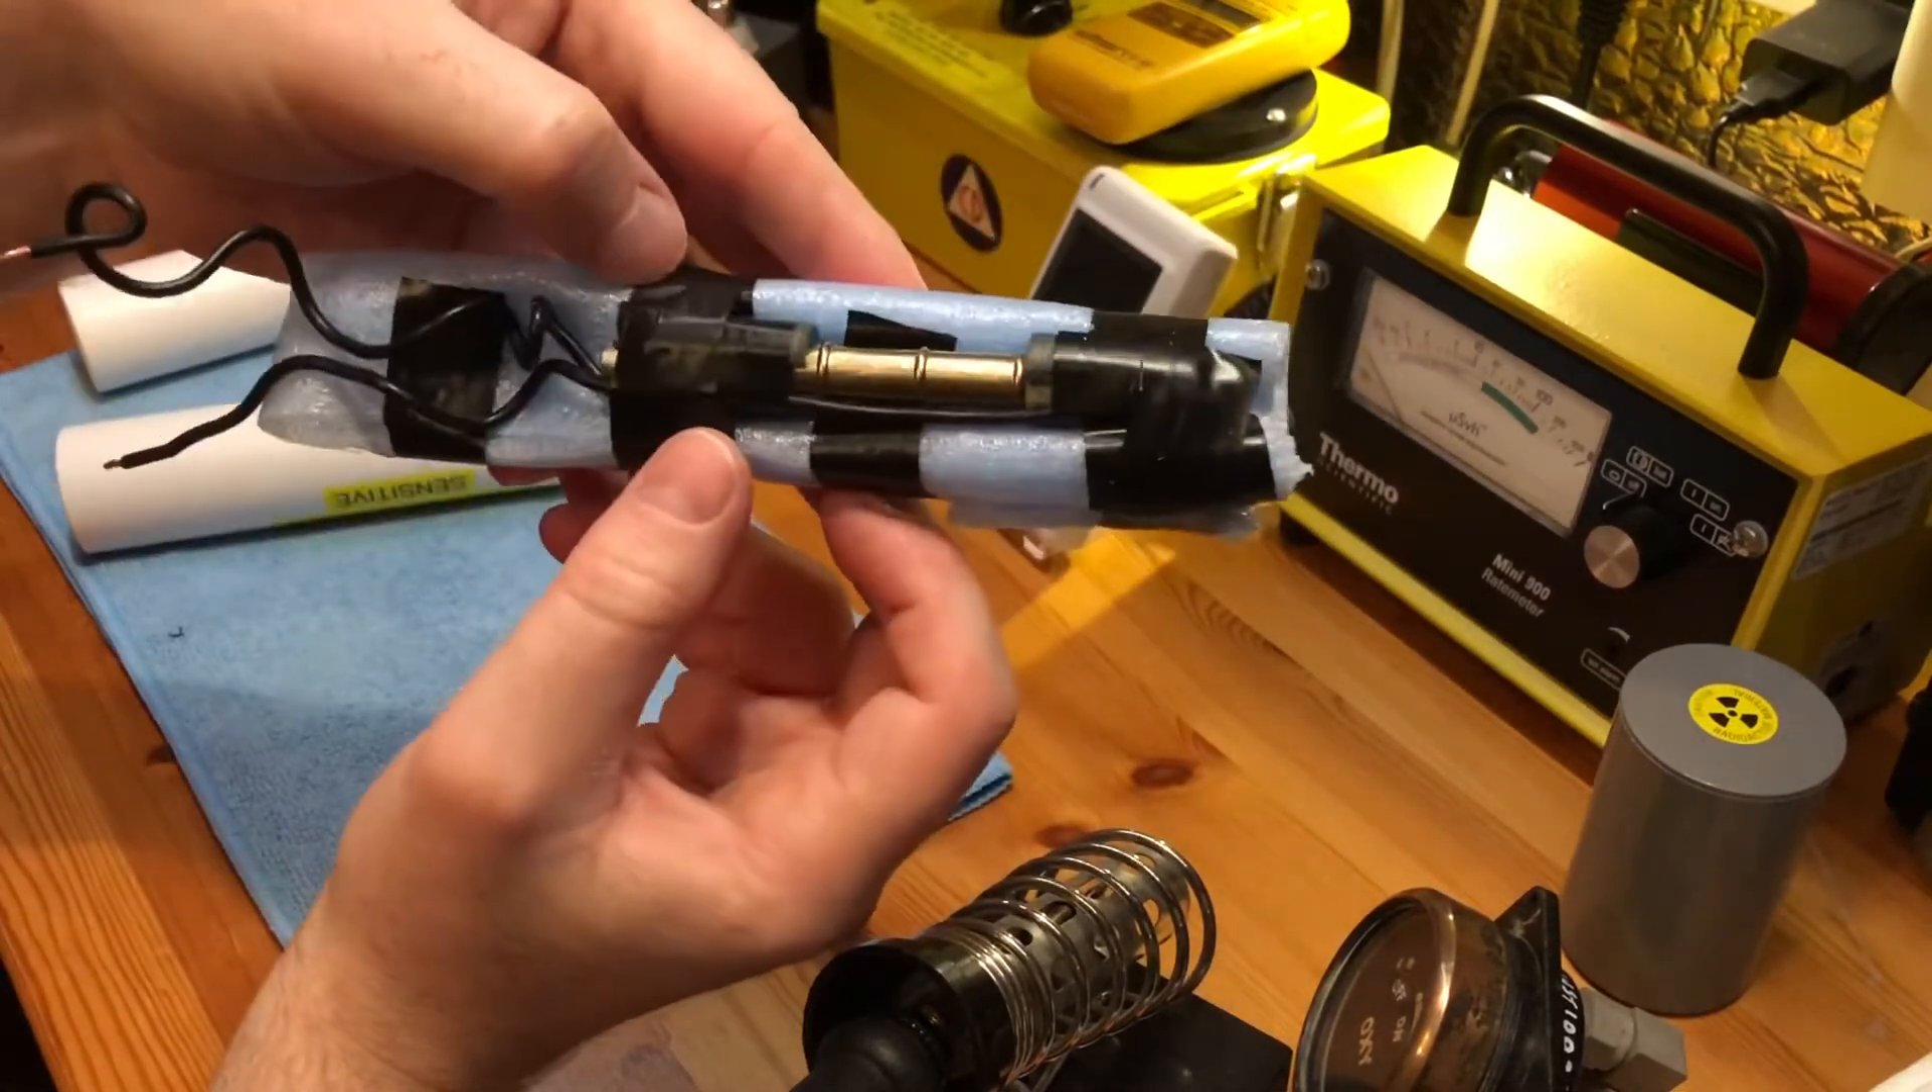And then inside is the tube and I've put all this foam around it to stop it rattling around inside.